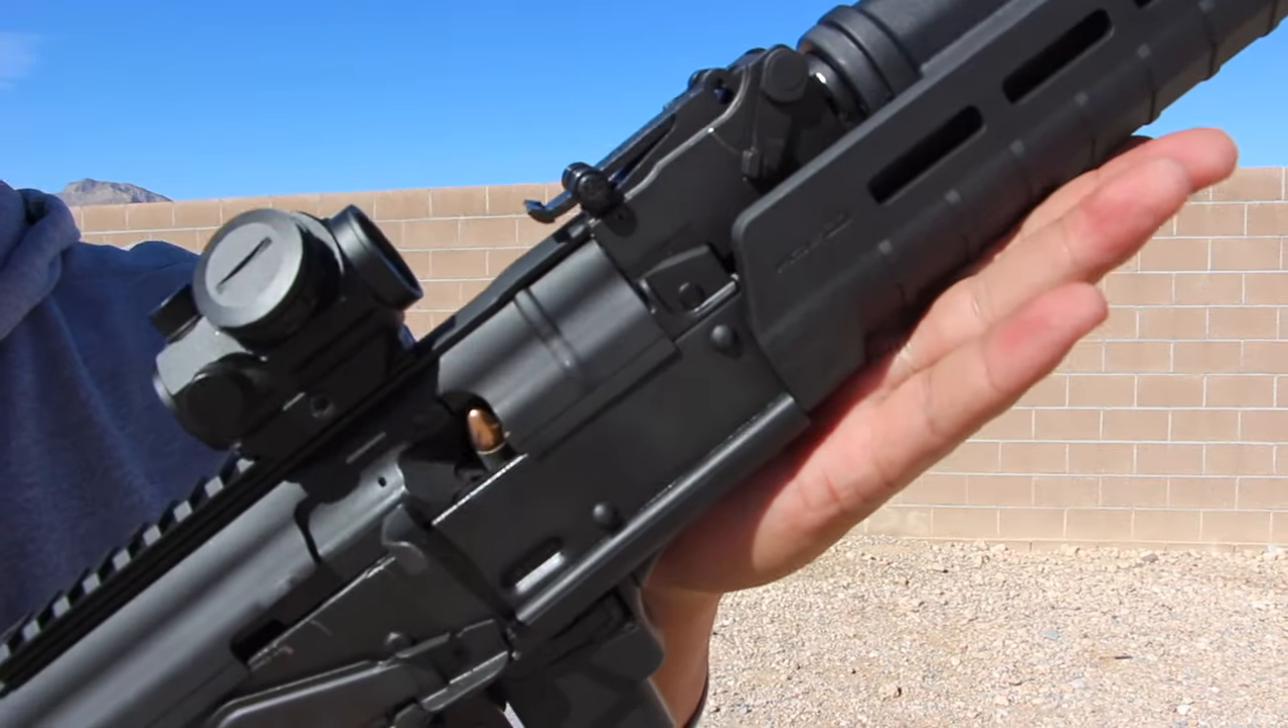The round did not feed into the chamber. For whatever reason. It didn't go straight in.